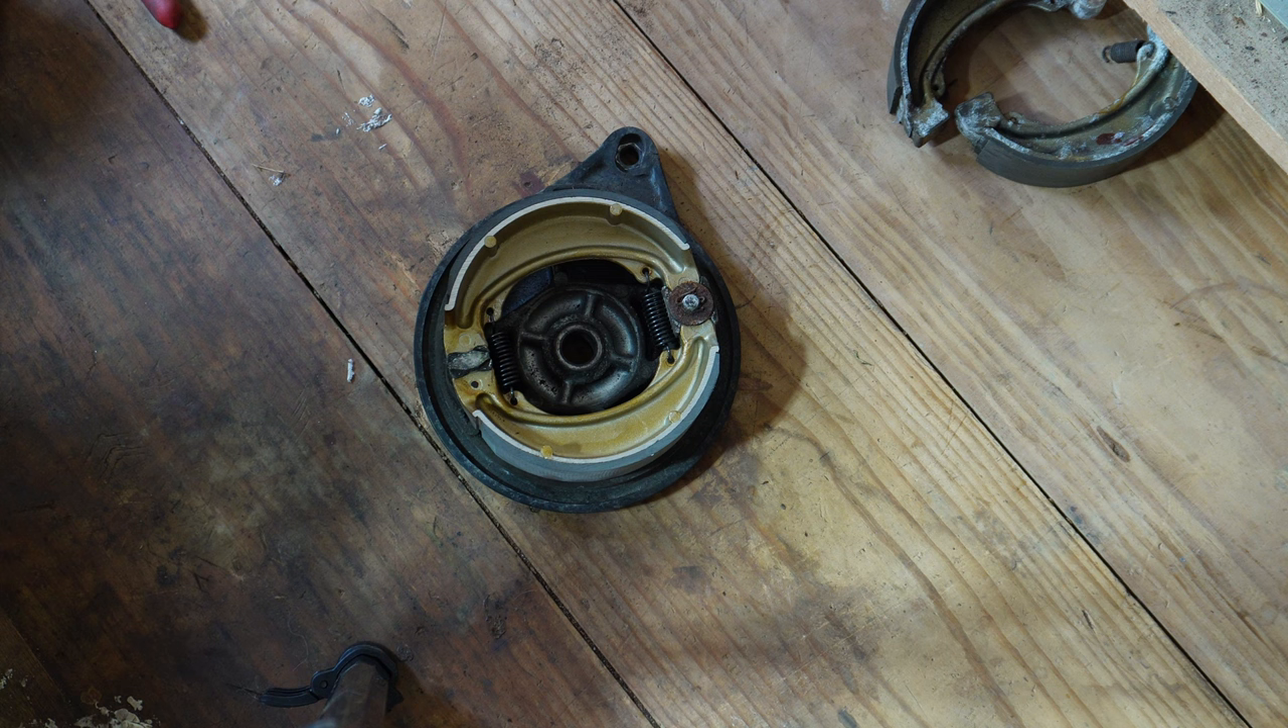Let's go put all this back in. All right. So, we've got the new shoes put on.